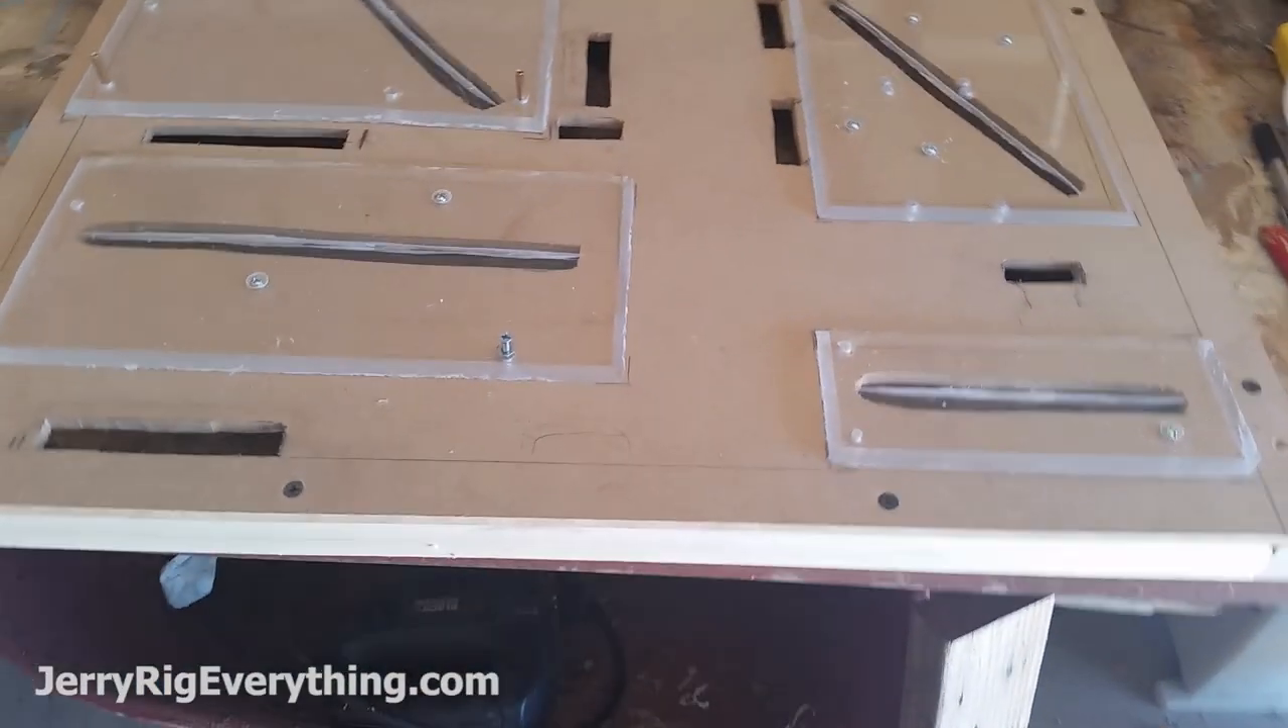So this is all the acrylics in place, they've all been mounted, I'm just going to kind of go through a little bit and tell you how I did things.